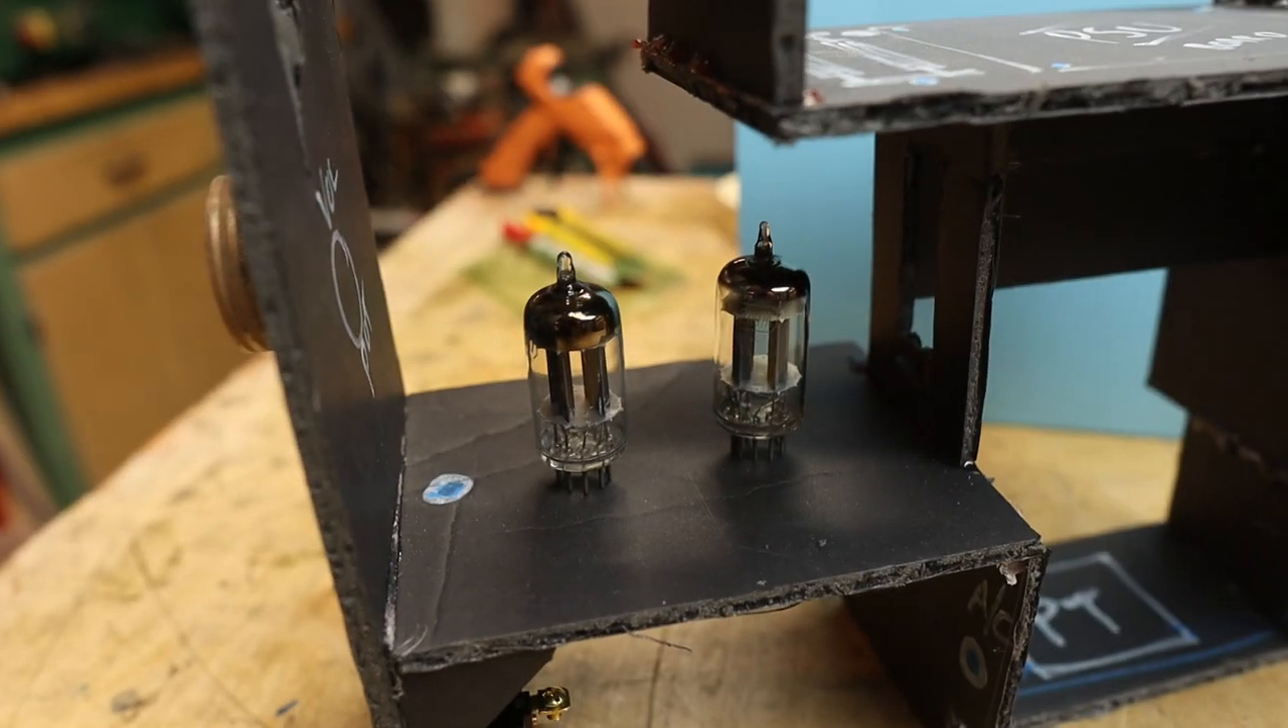We have the 12 AU7s mounted right there.